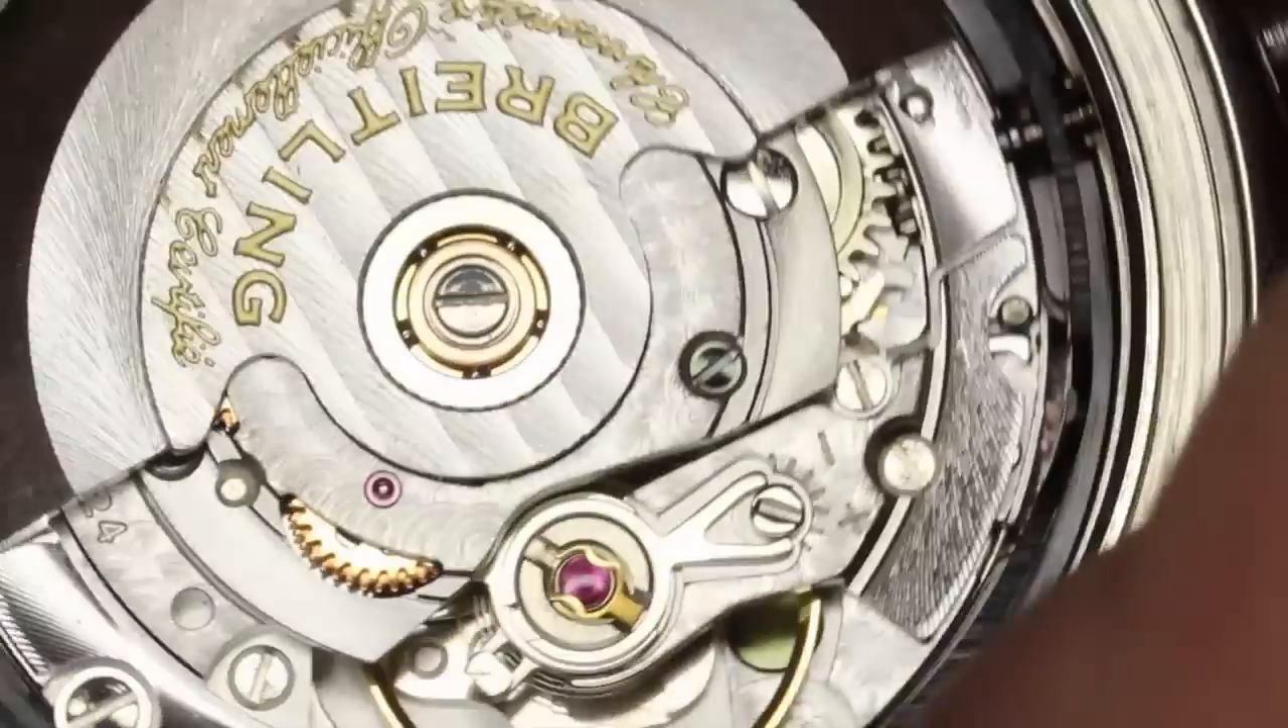And with the oscillating weight back on the watch, this is now complete, so let's give that a test.